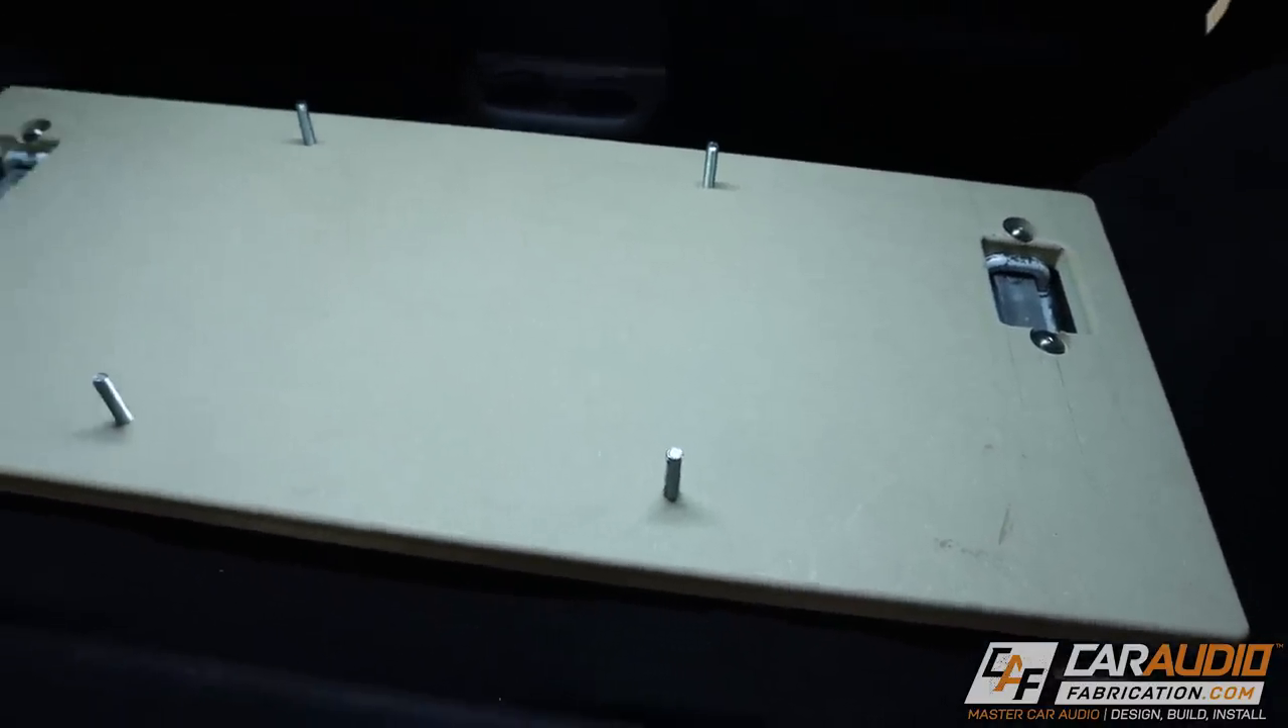Here's the plate mounted back in position. We got those four studs sticking up that will go through the box and then we'll secure them inside.